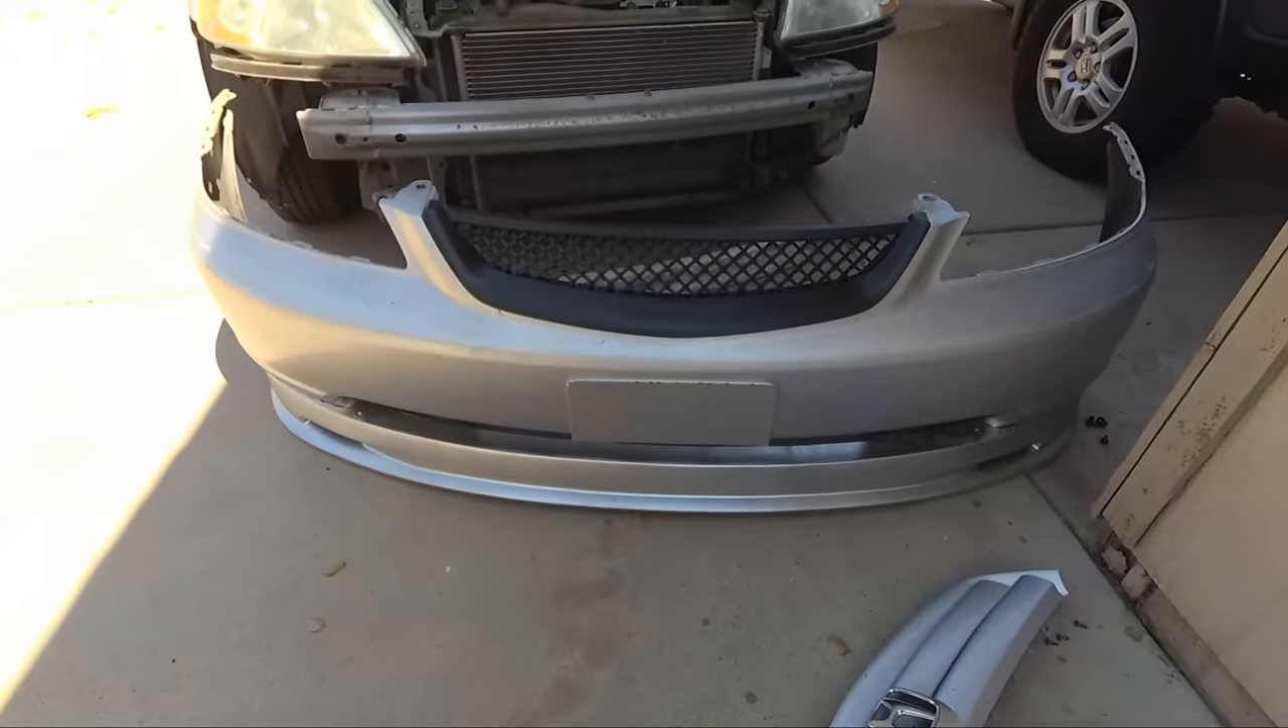Obviously, this is an aftermarket replica, so it's not going to fit perfect like the stock grille, but, yeah, that fits pretty good.